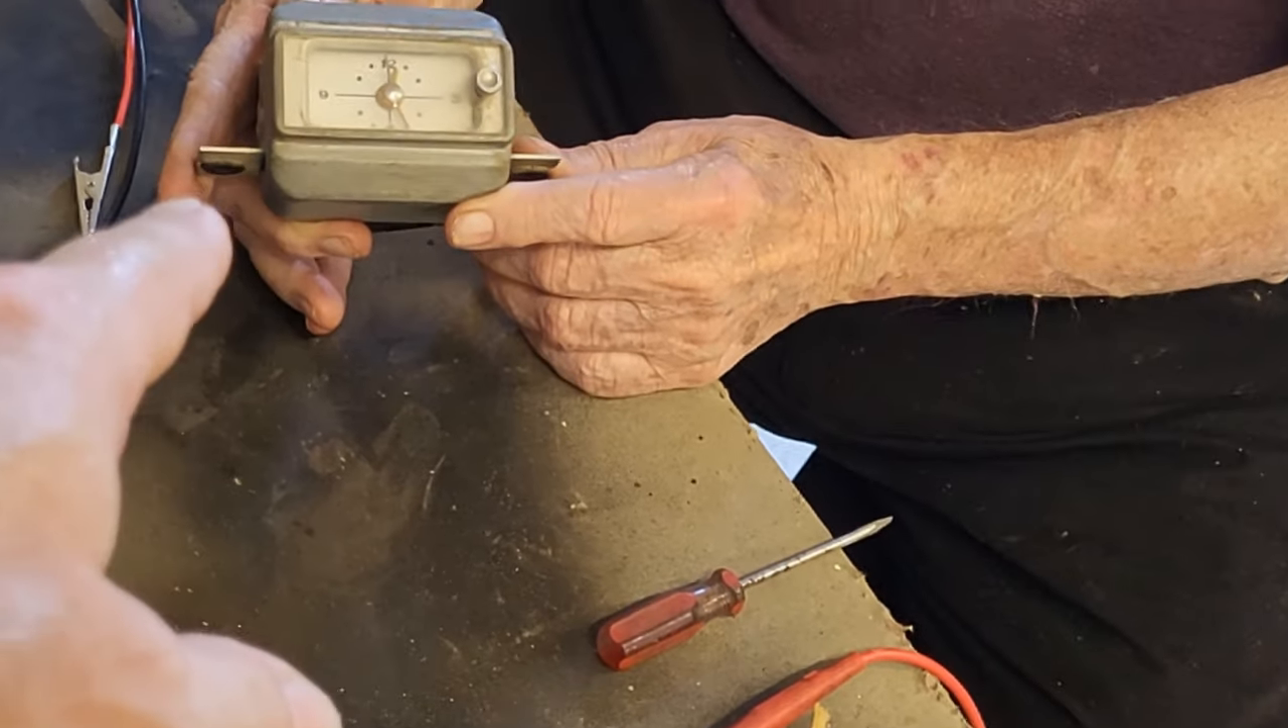We got the clock out of the dashboard.